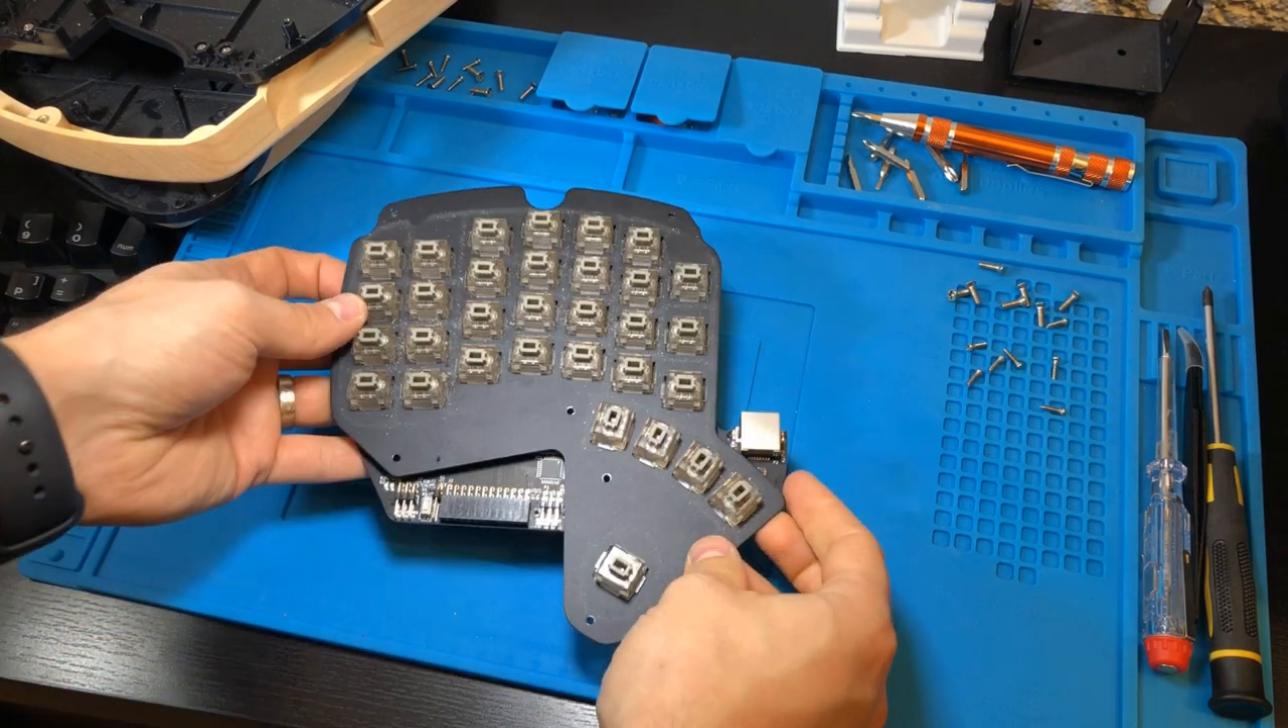All of the keycaps are removed.